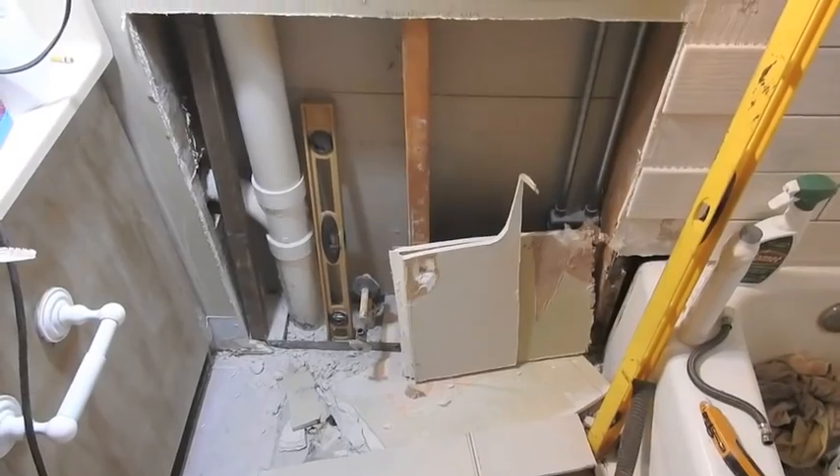Here it is the dry wall is removed.